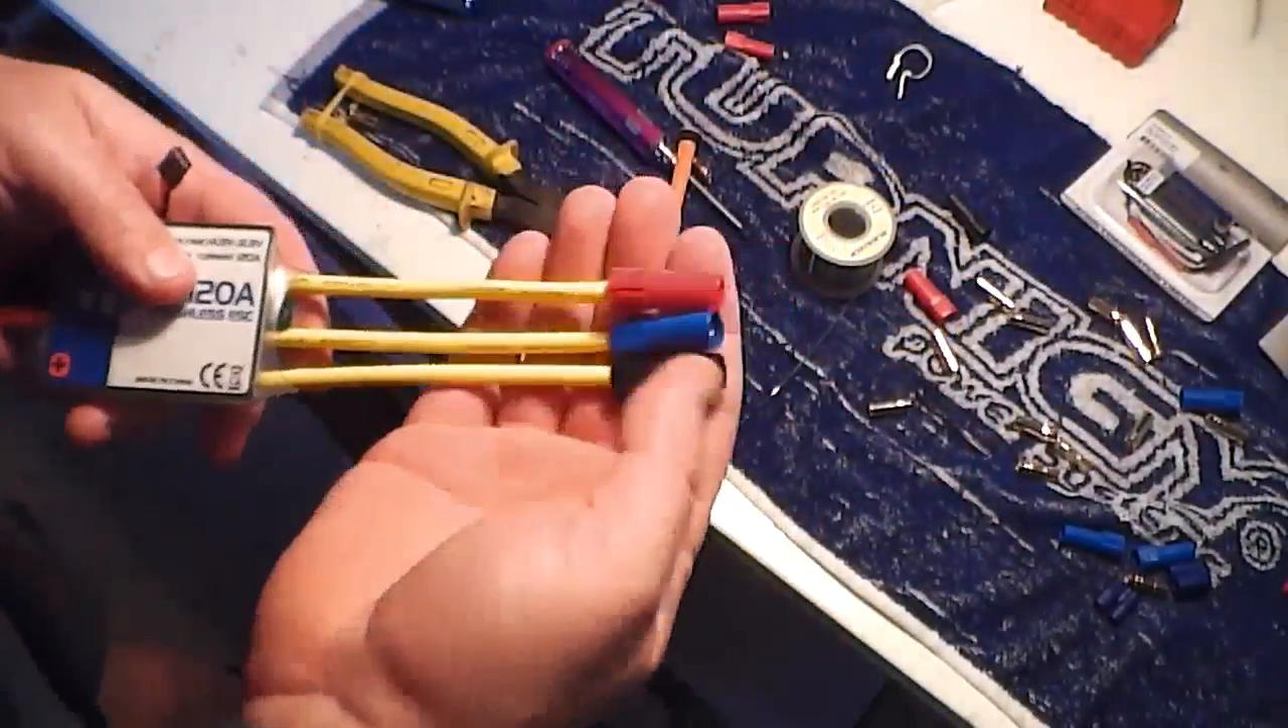That's my ESC wired up ready to roll.